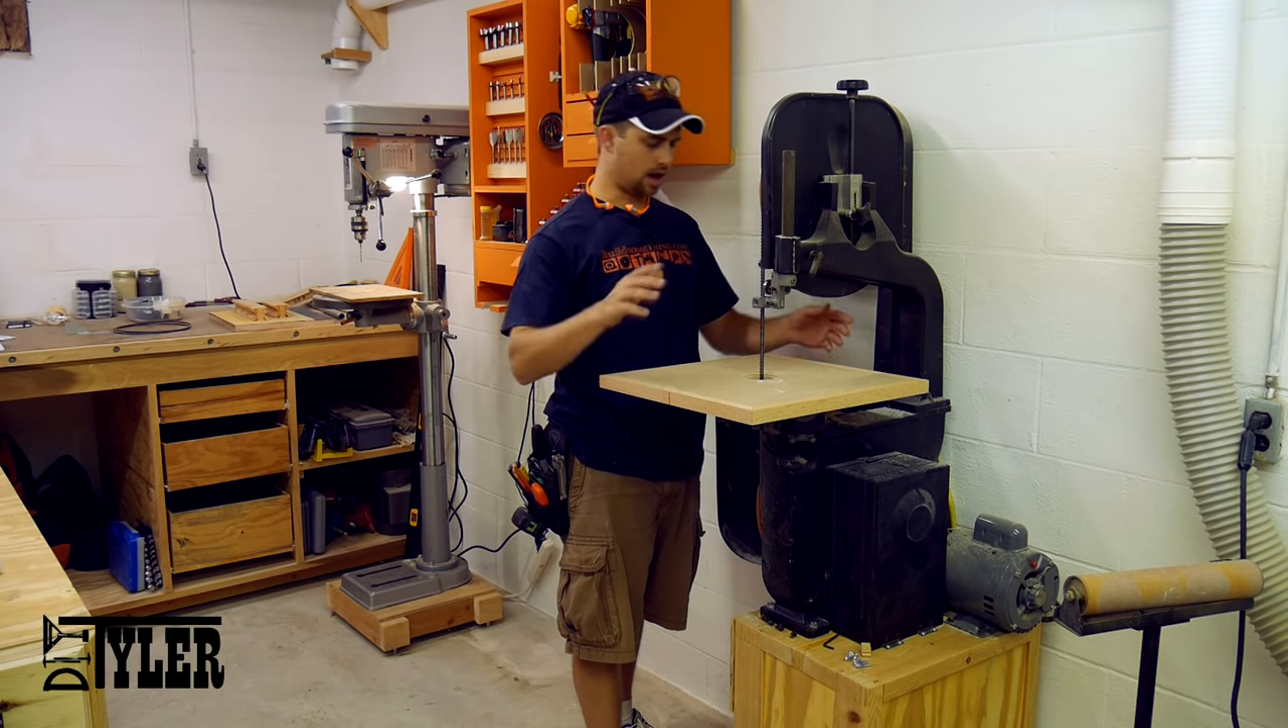Got the new table on here.